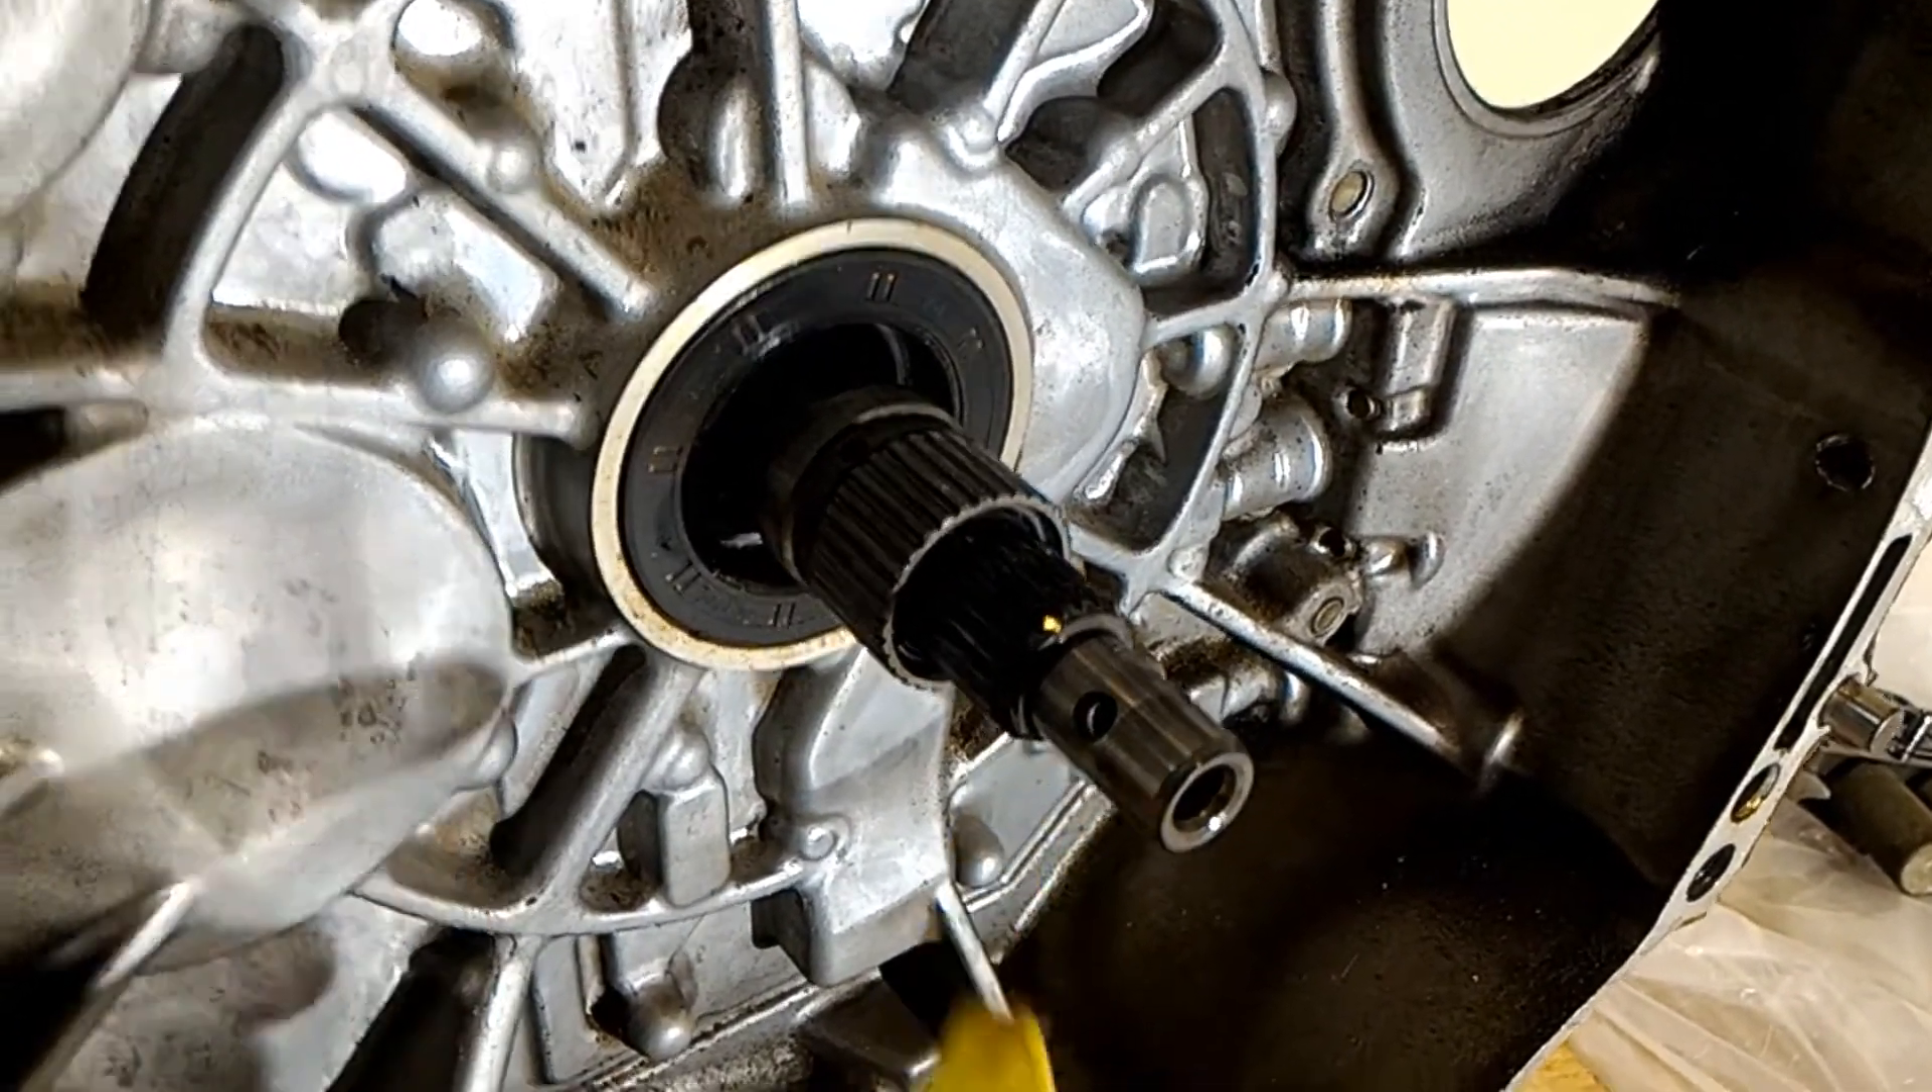And here's the shaft that the torque converter came off of.